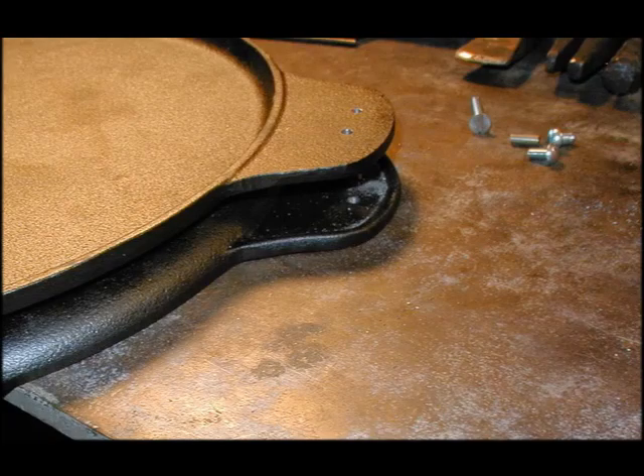See how the rear handholds fit on top of each other with just enough room for a hinge.